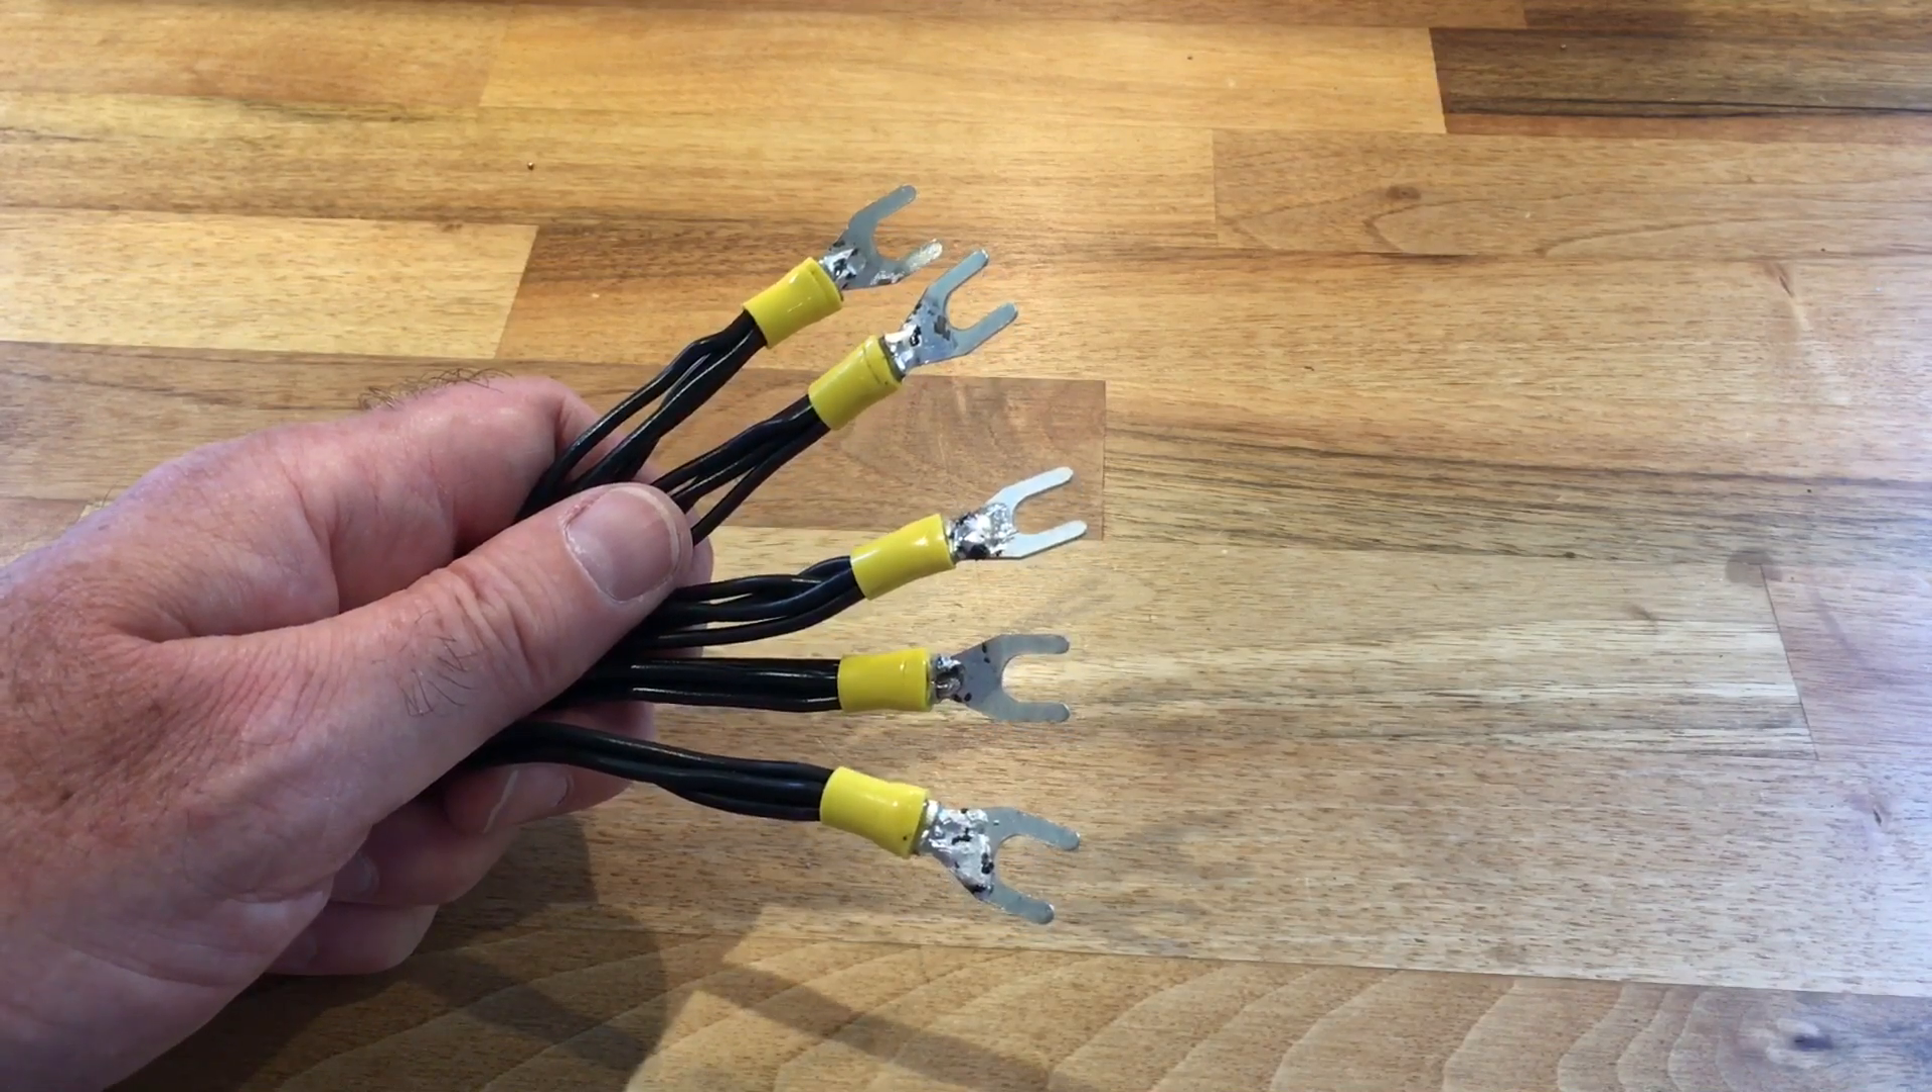So there we go, five bunches of four radials.